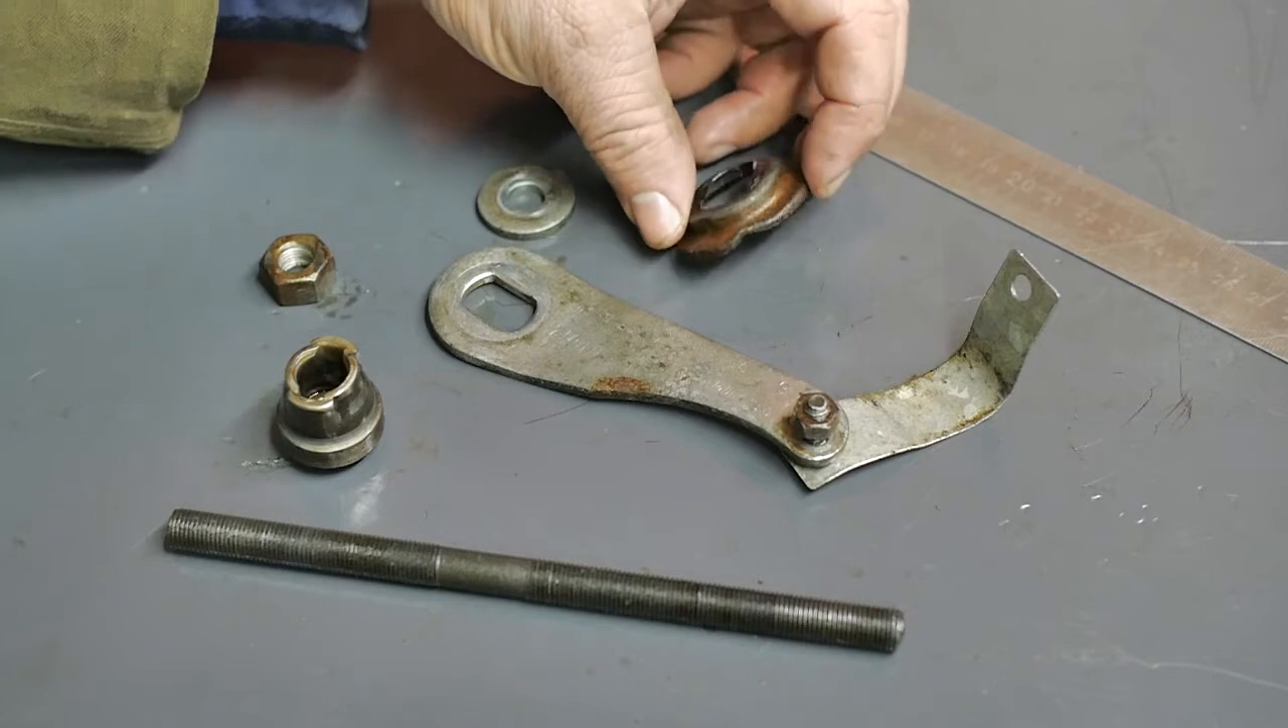So I disassembled the axle and now I can take the cone with me to the bike shop.